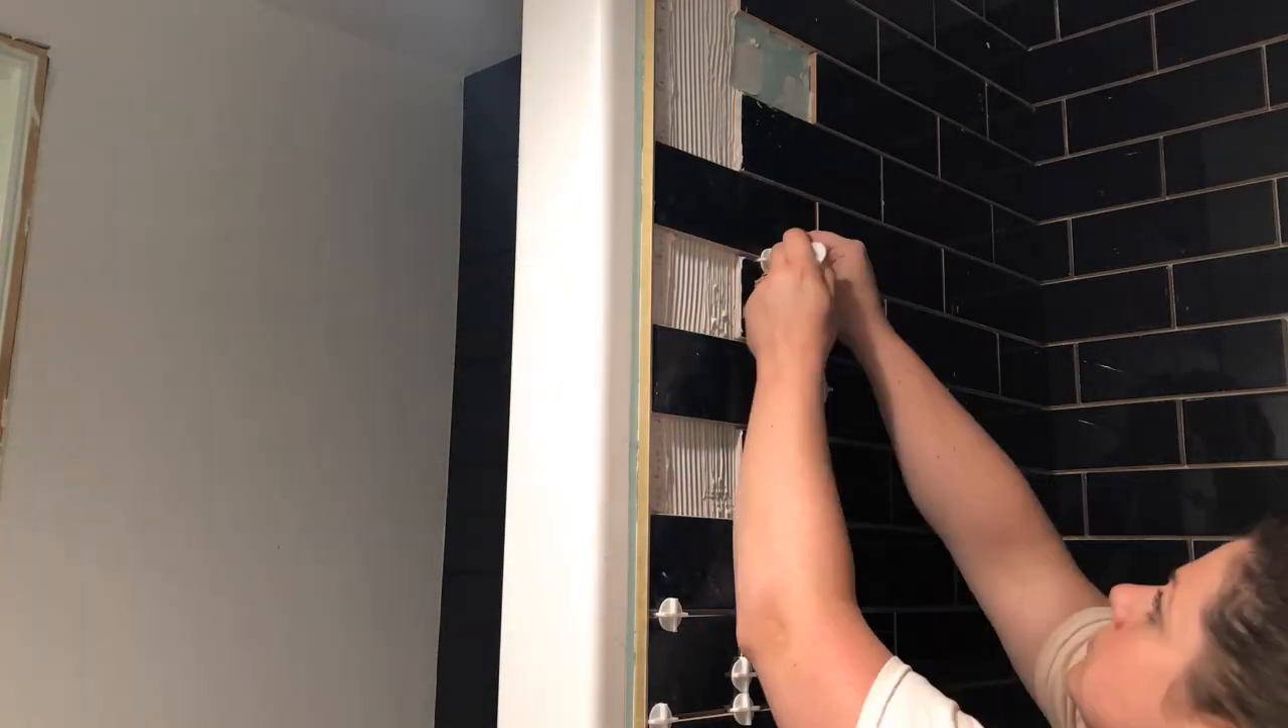Now we're ready to add the few remaining pieces of tile to finish this wall.